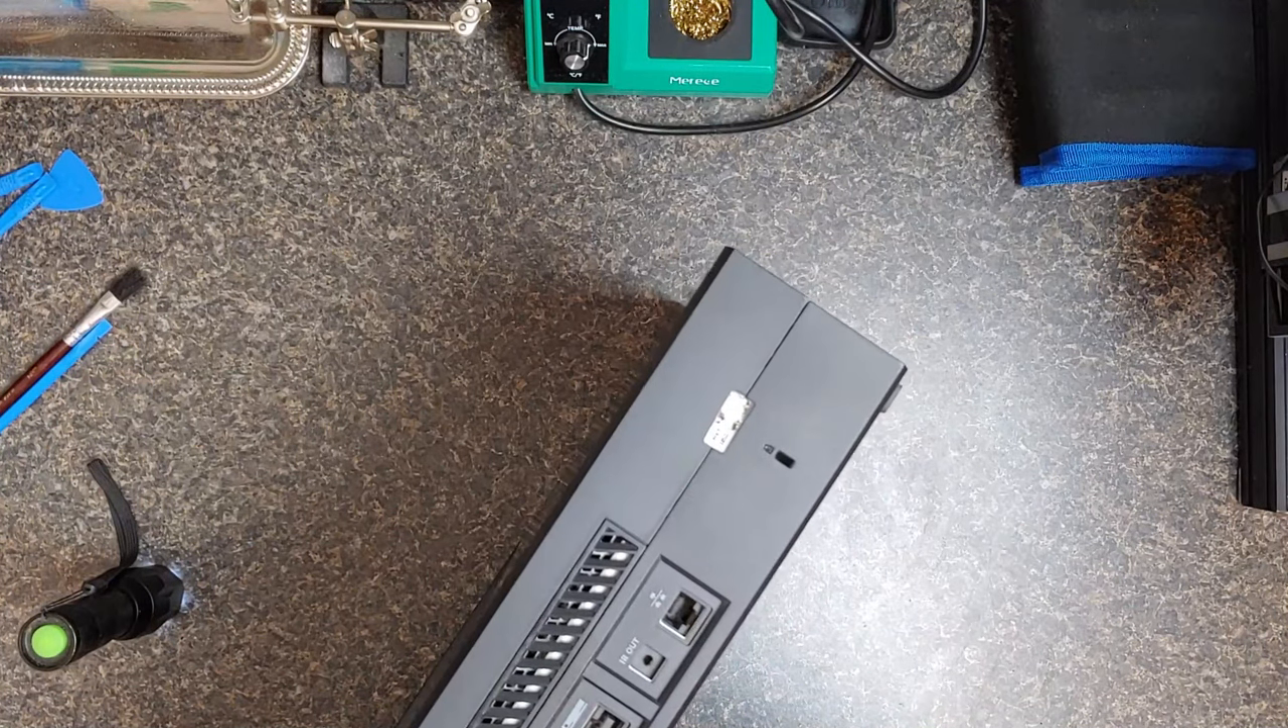A little sticker went back on real nice, can't even tell, got really lucky on that one, can't even tell that was taken off.